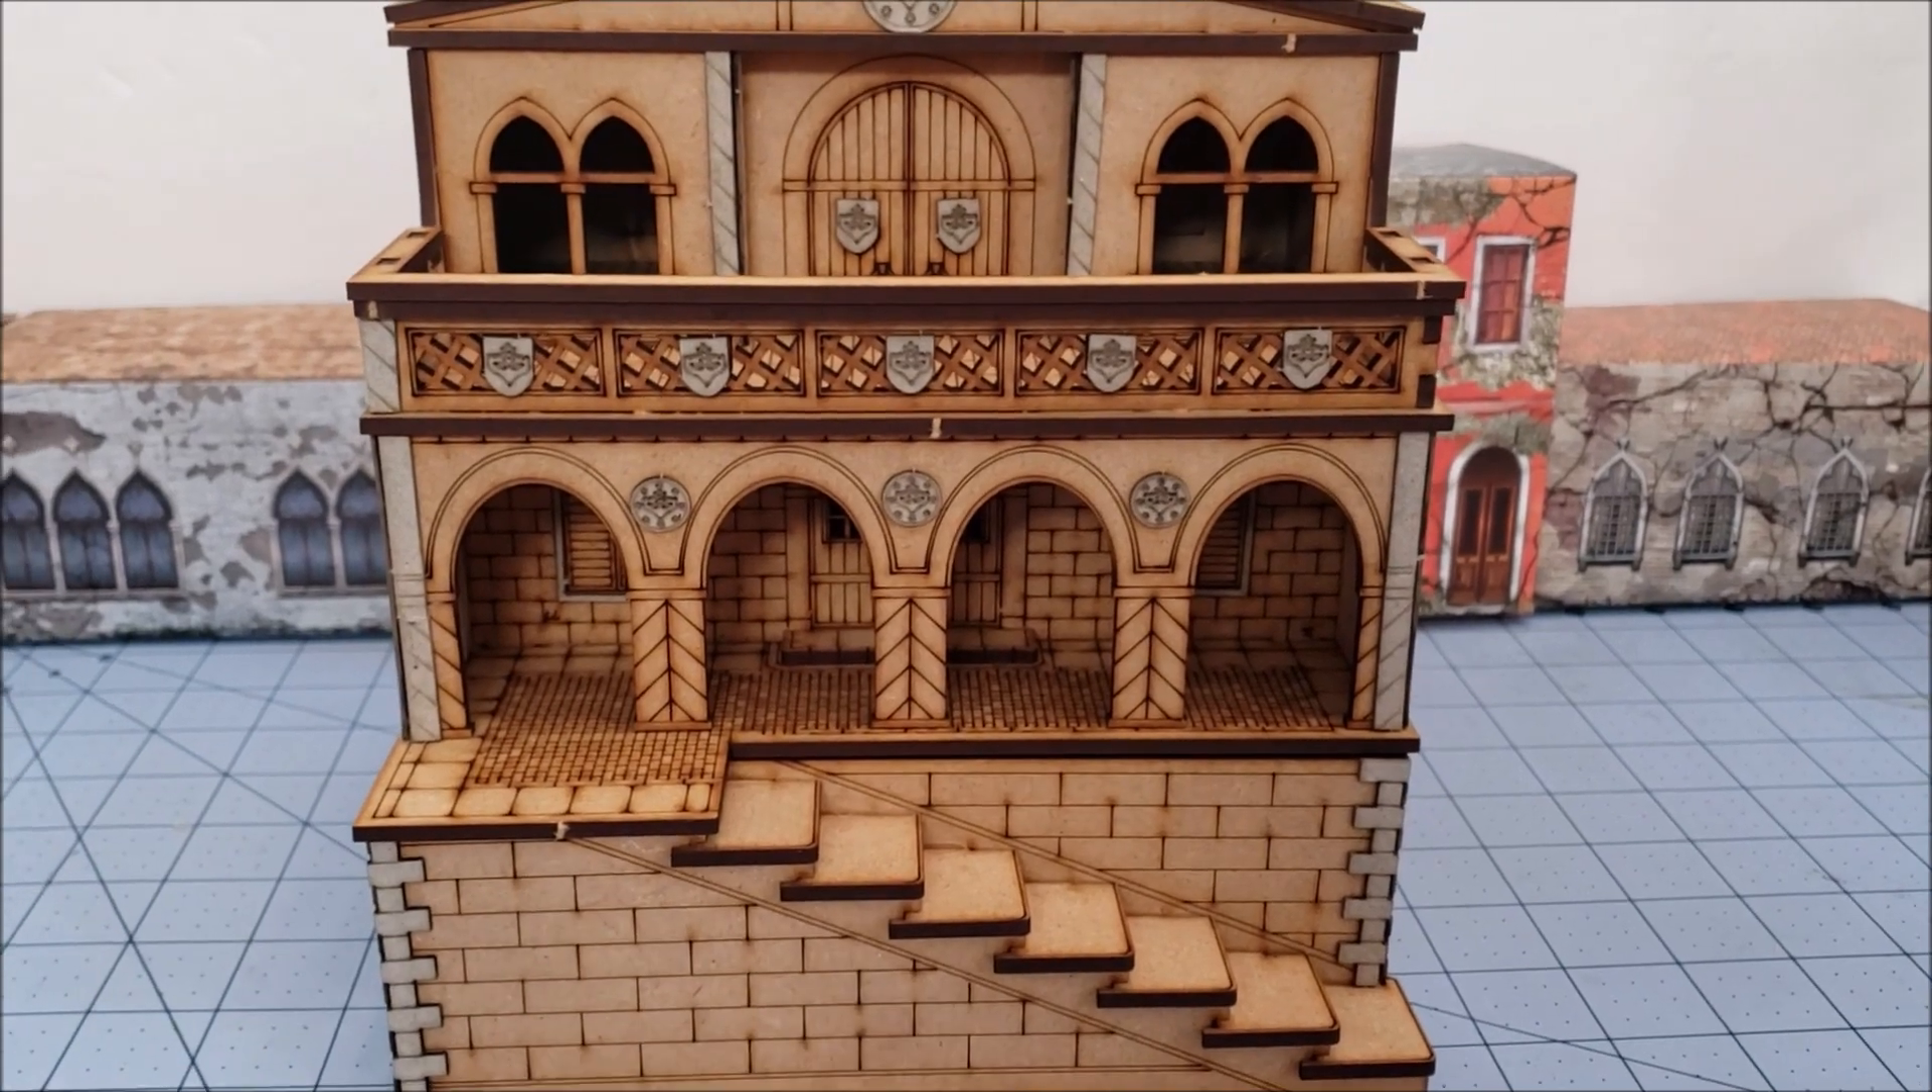And our palazzo is all finished and complete you can see here that we put all of the little decorative bits all along the edges and I think it really makes the thing pop a bit more.